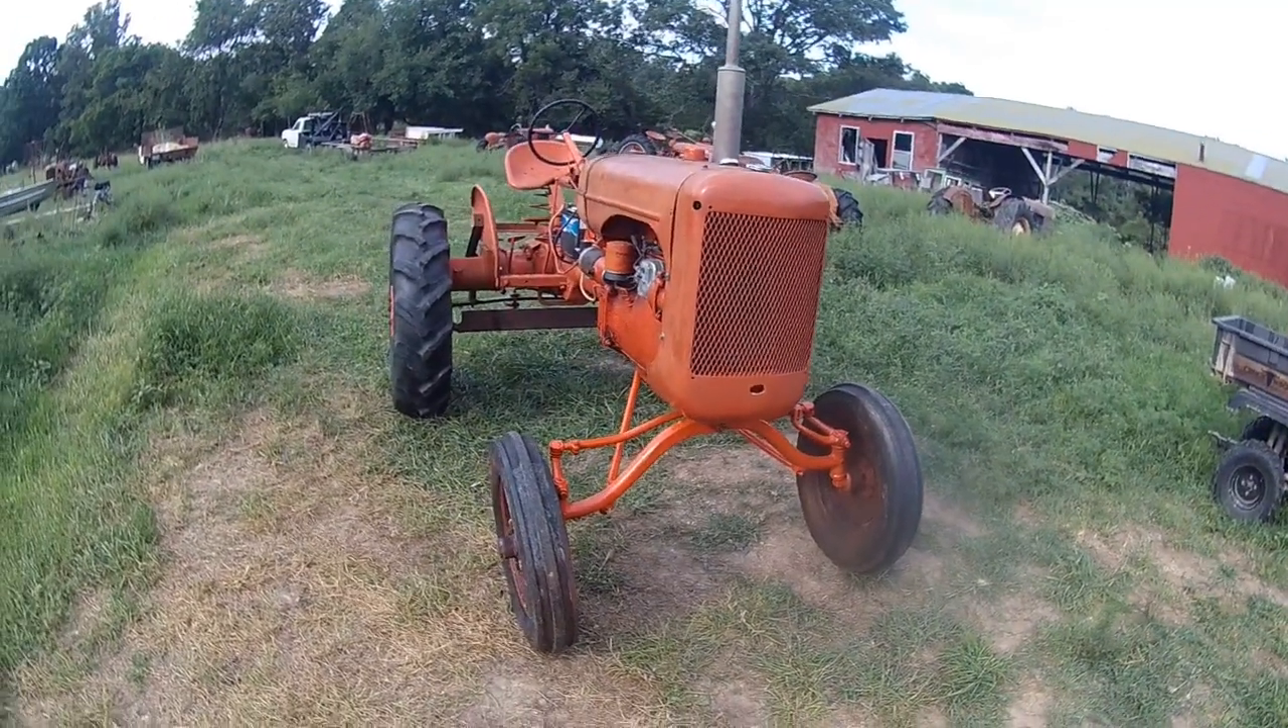So, front end's on. Wide front end now.